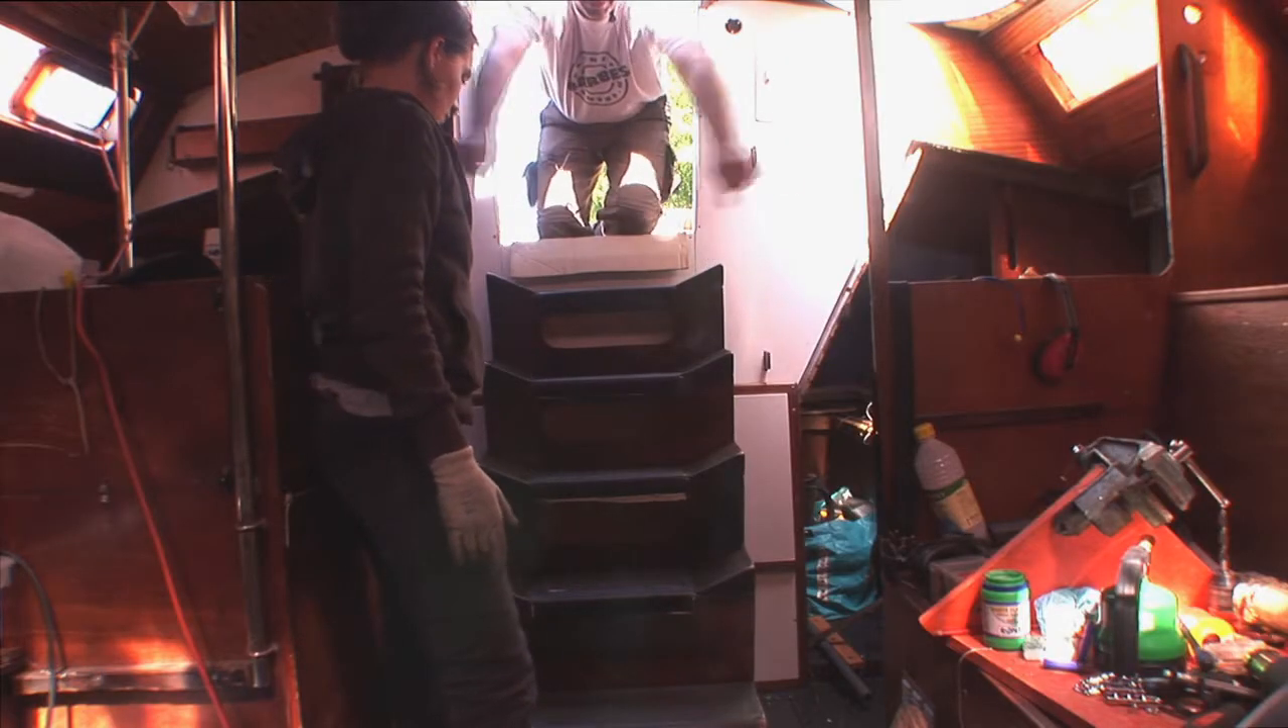Notre escalier de descente amélioré retrouve enfin sa place.